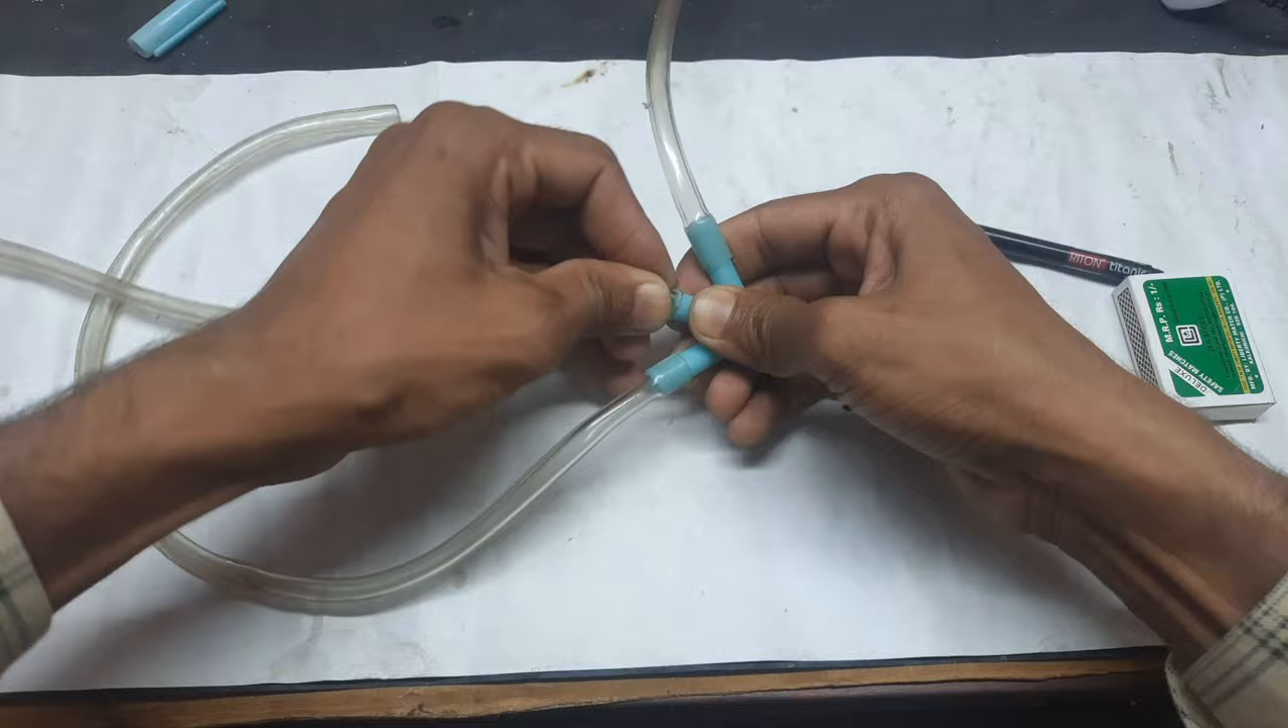دو پائیپ کو اس طرح سے ڈال دیا ہے تیسرا پائیپ بھی ڈال دیتے ہیں۔